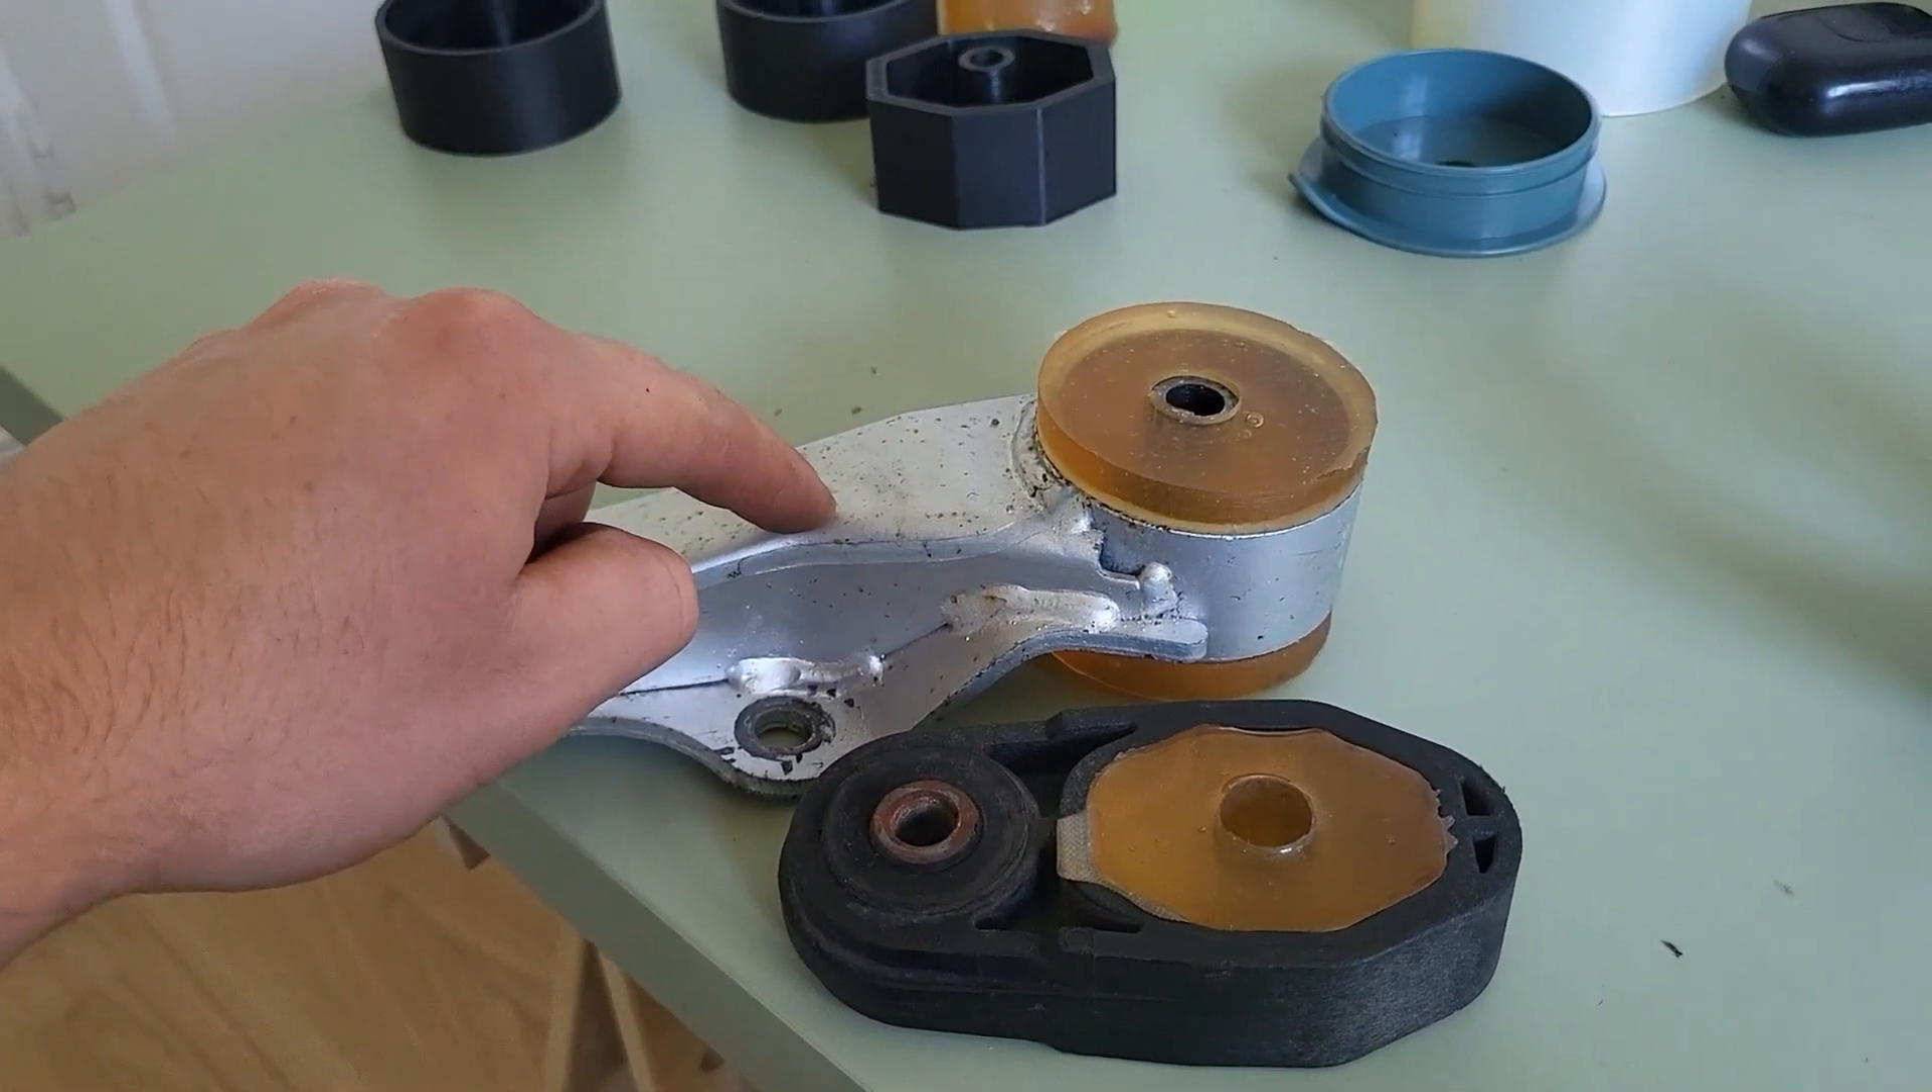So, the bushings have set fairly well, and I was able to press them into their actual mounts, the front engine mount, and the transmission side mount.